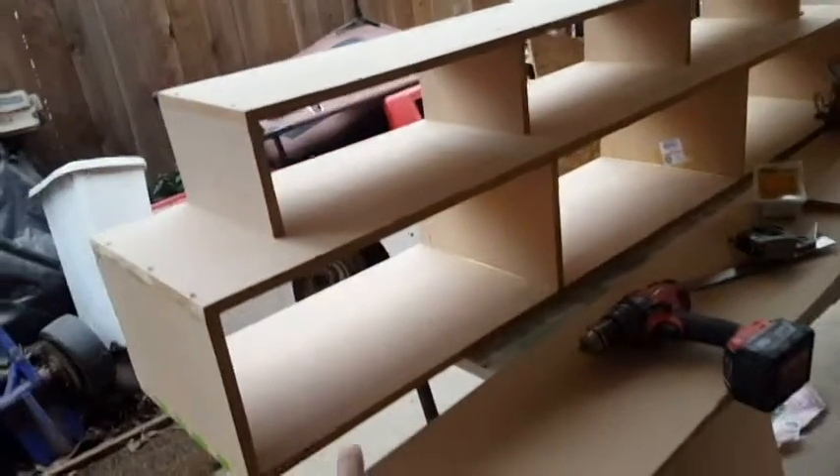All right so i got the top part on went uh 10 inches and we went six inches or no nine inches and six inches.